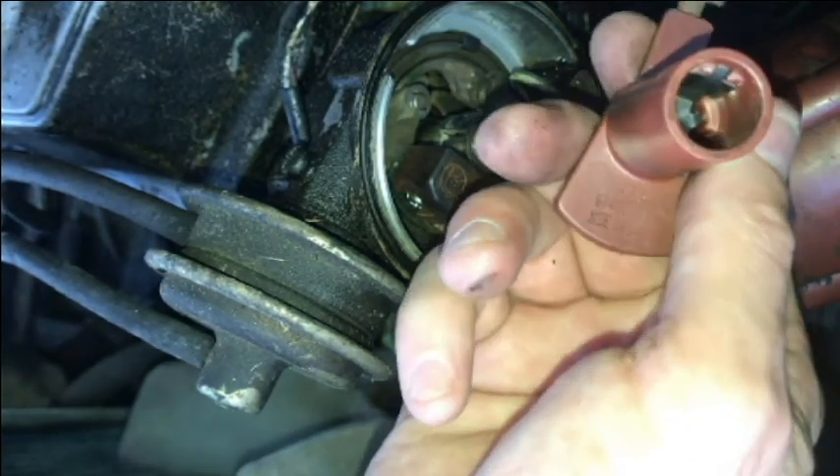I just took the rotor off.